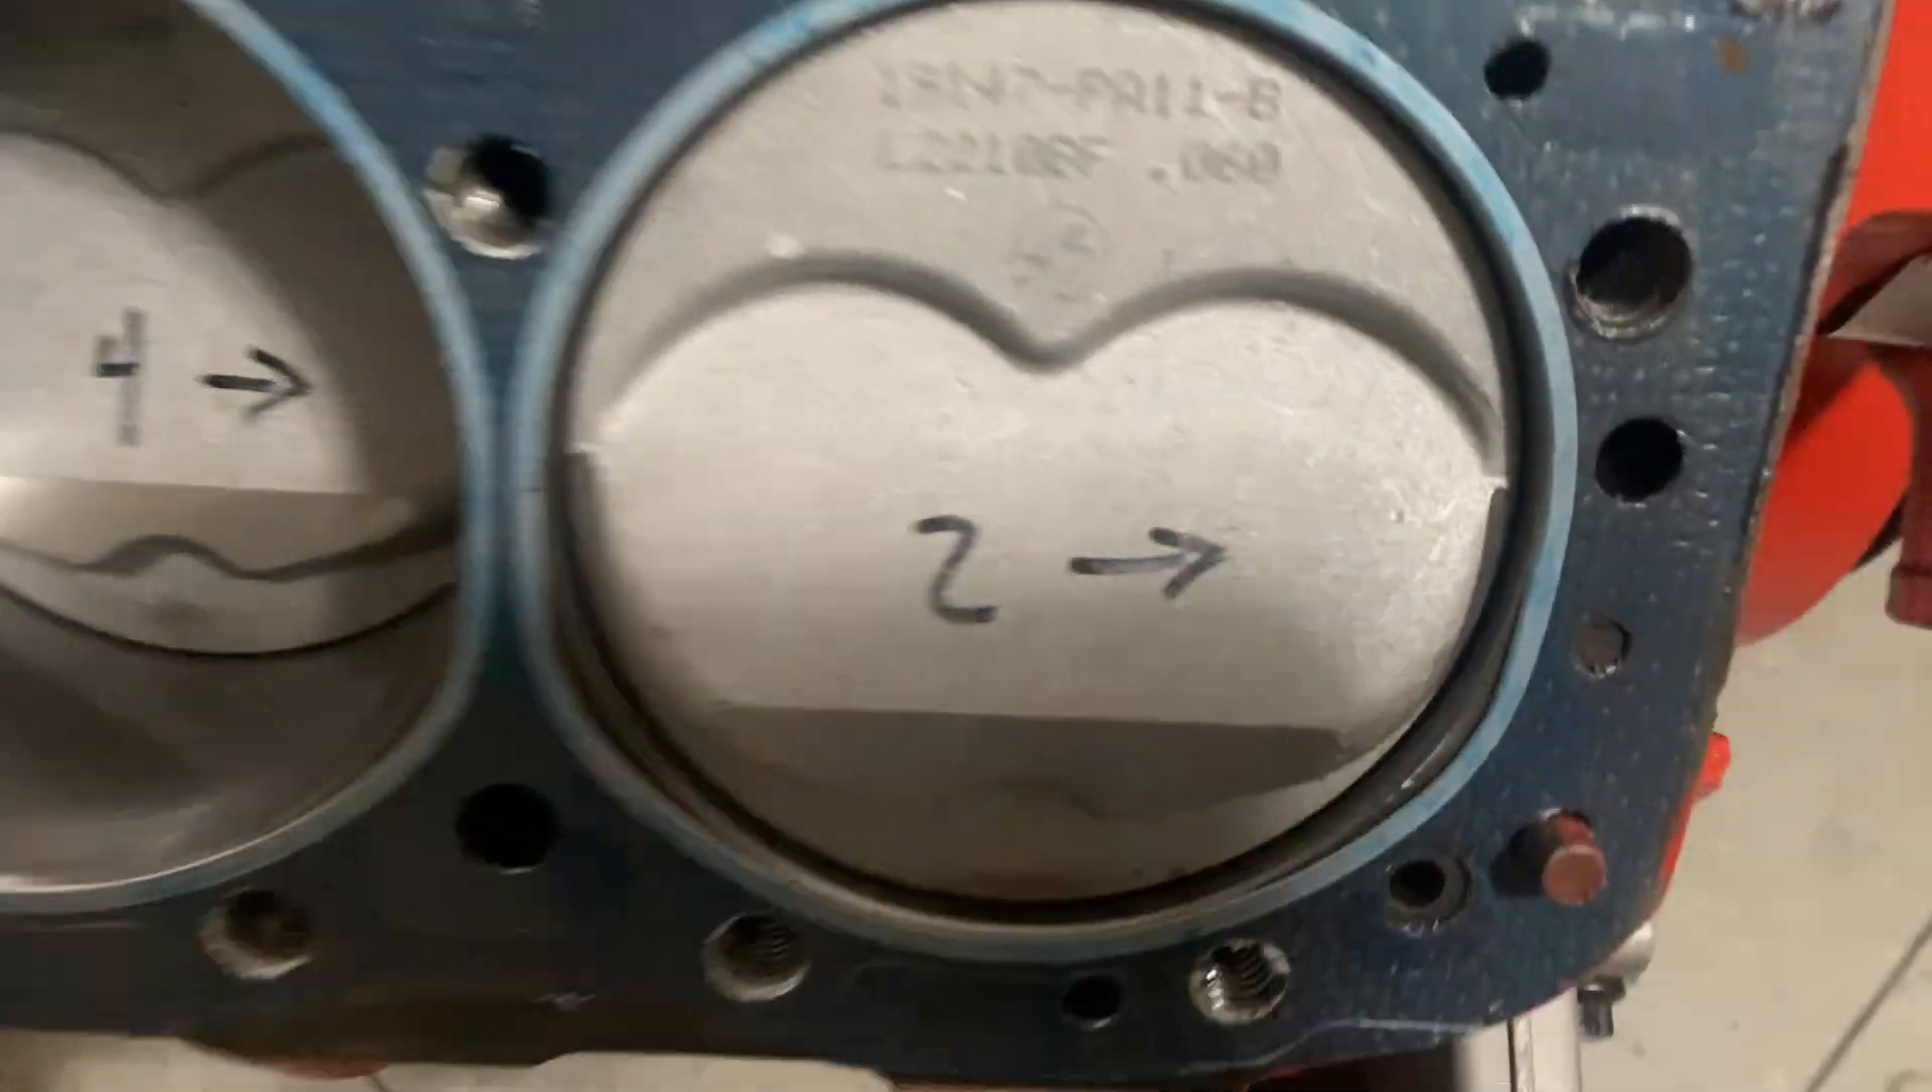So now that I got the heads off, you can see these are the original style DZ -302 pistons.